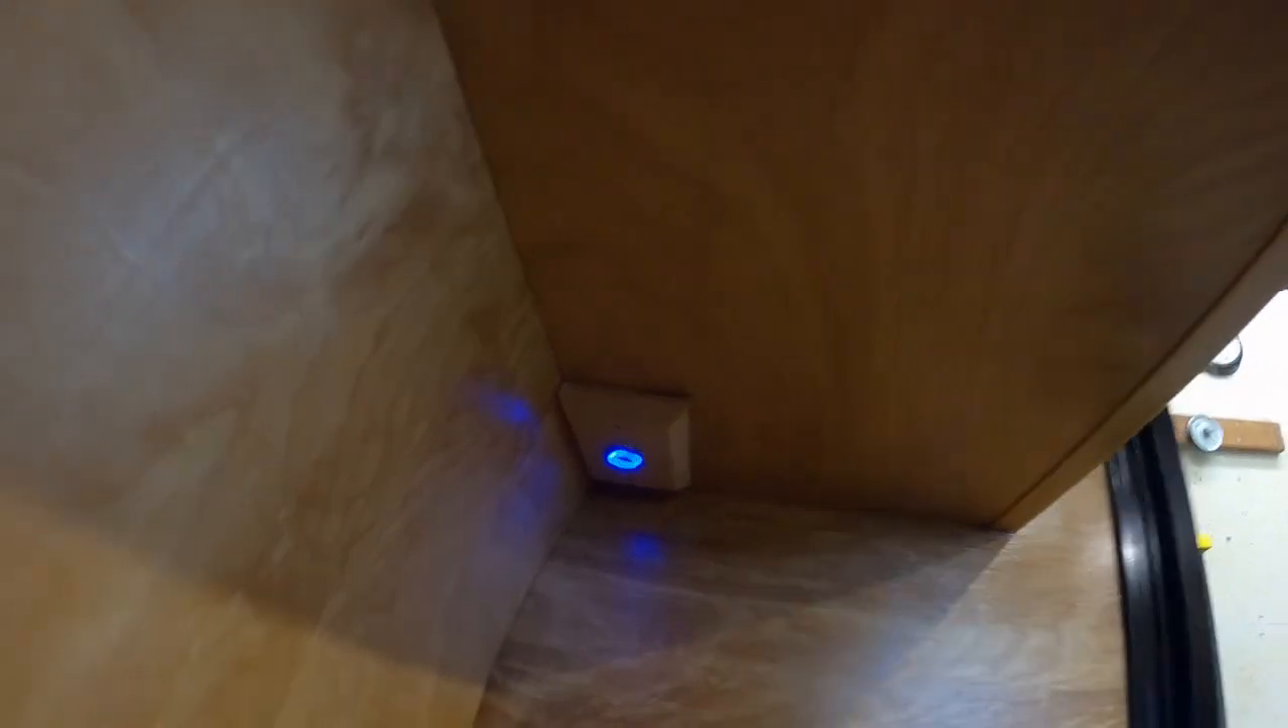All right. I got the switches in. You can see the little switch plate and it's glowing.